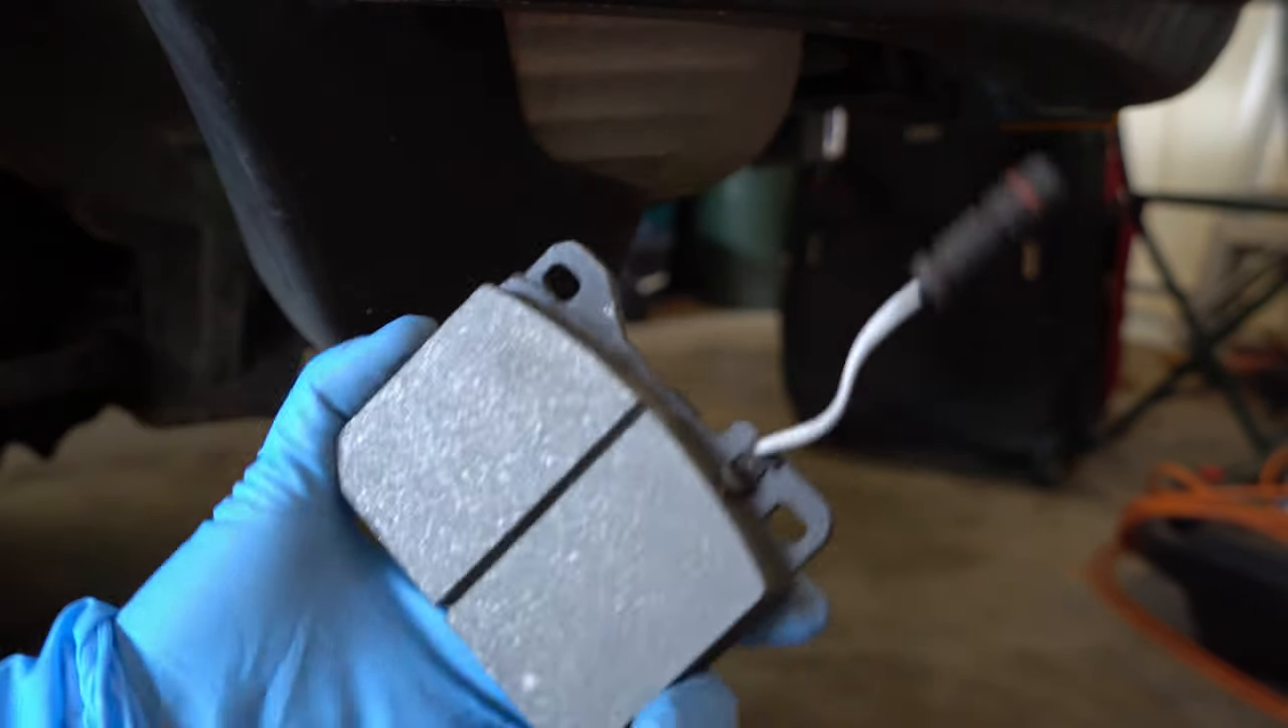We've got the brand new pad here with the old brake sensor installed.